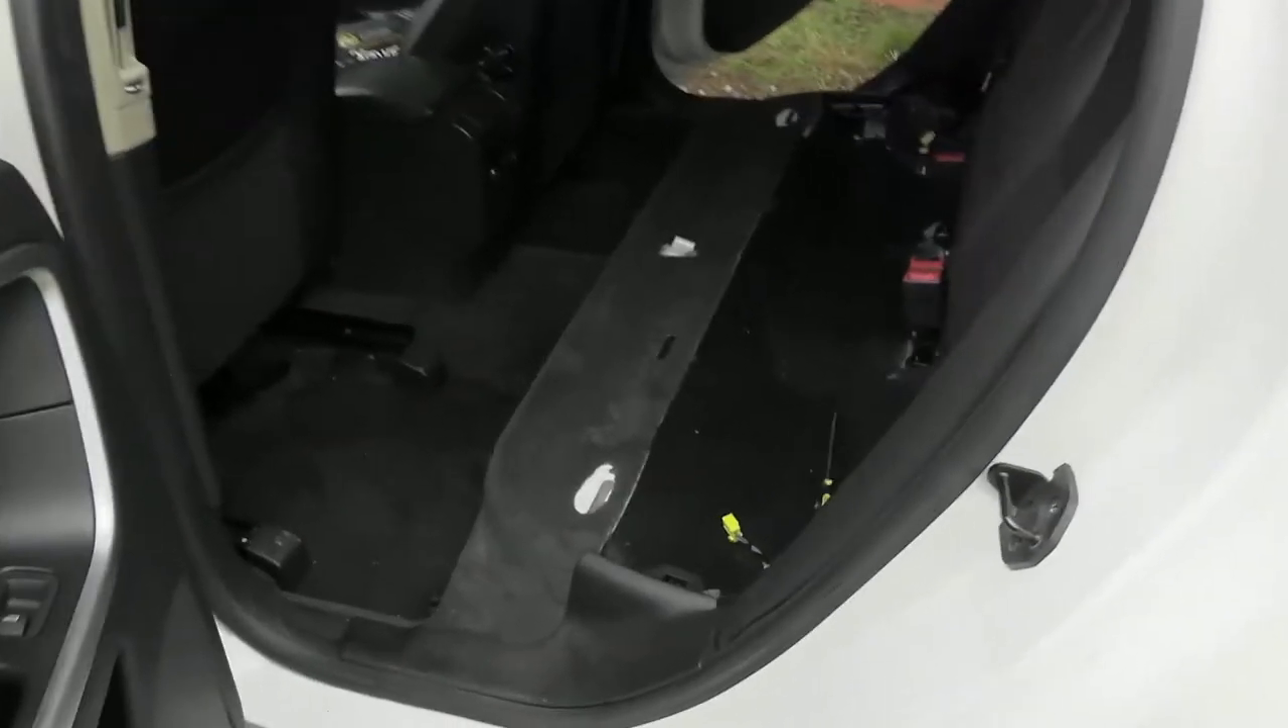Well this is the rear door, passenger side. I've taken the rear seat out.